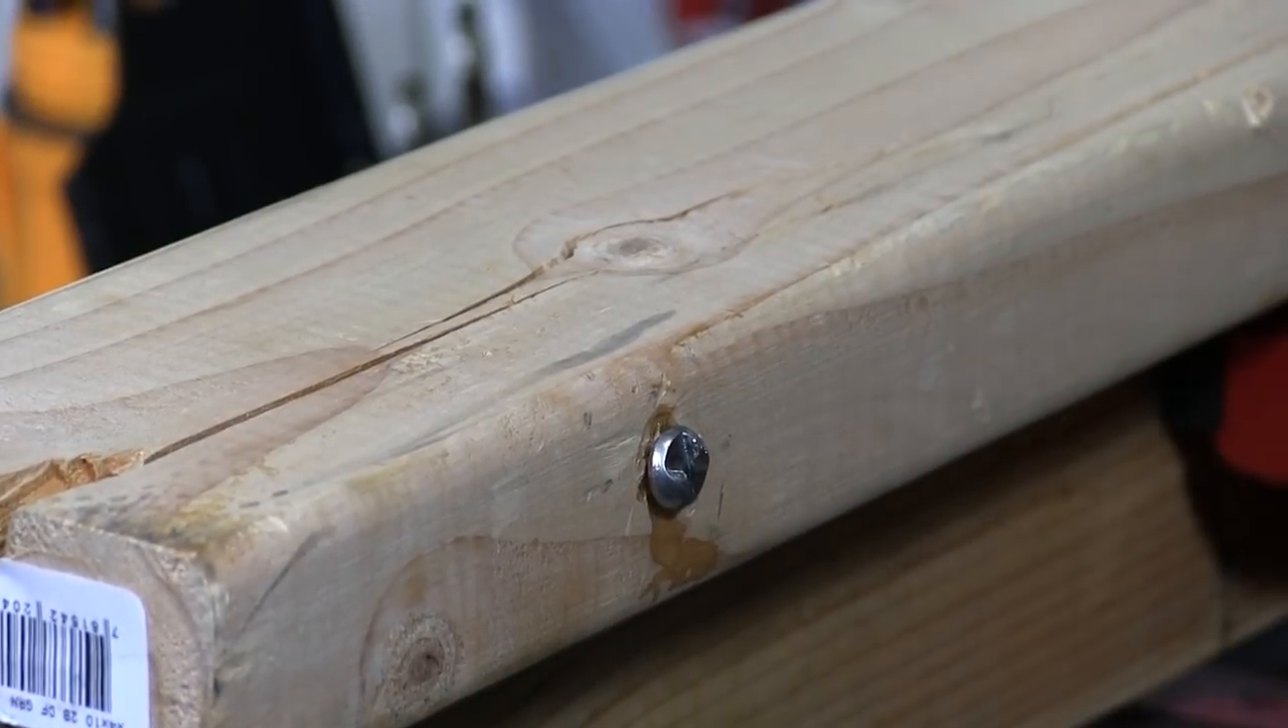So the one-way is all the way in now. It's flush up against the wood.